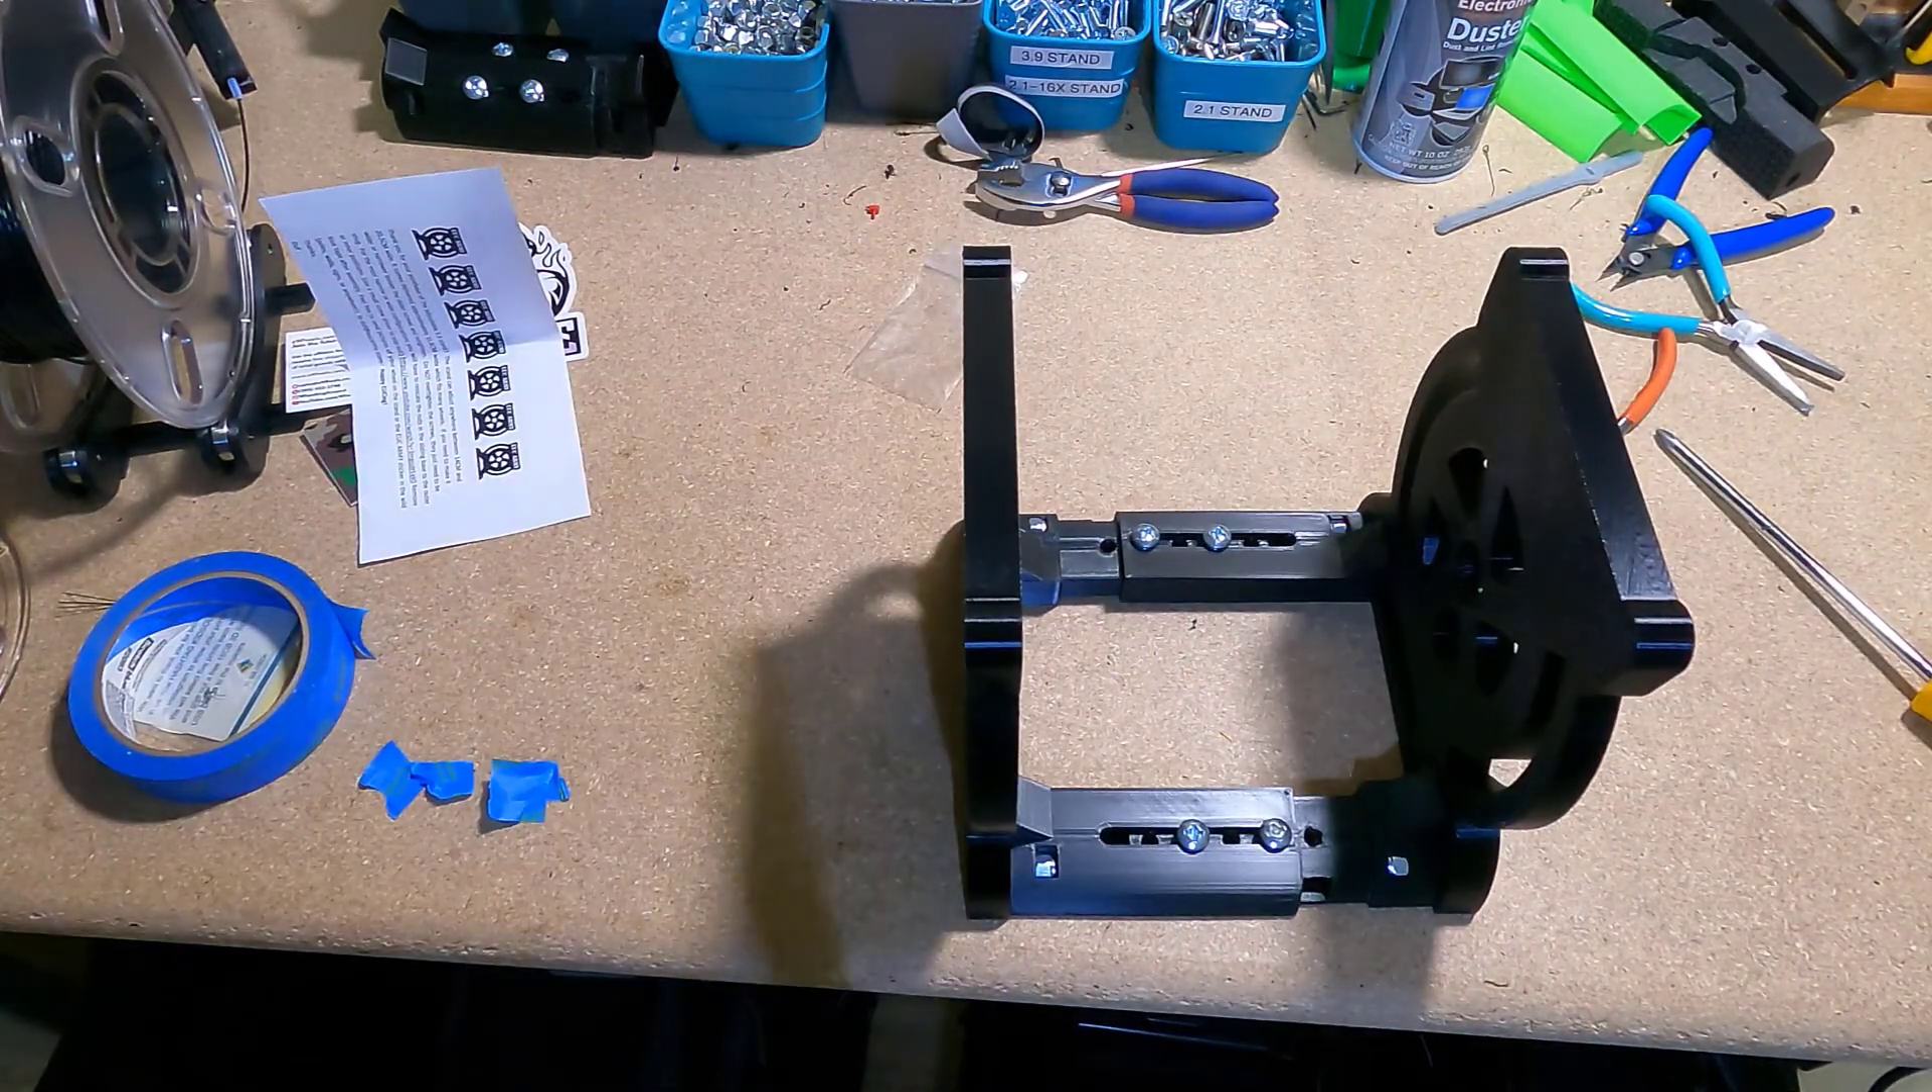All right so there you go the stand is now assembled.